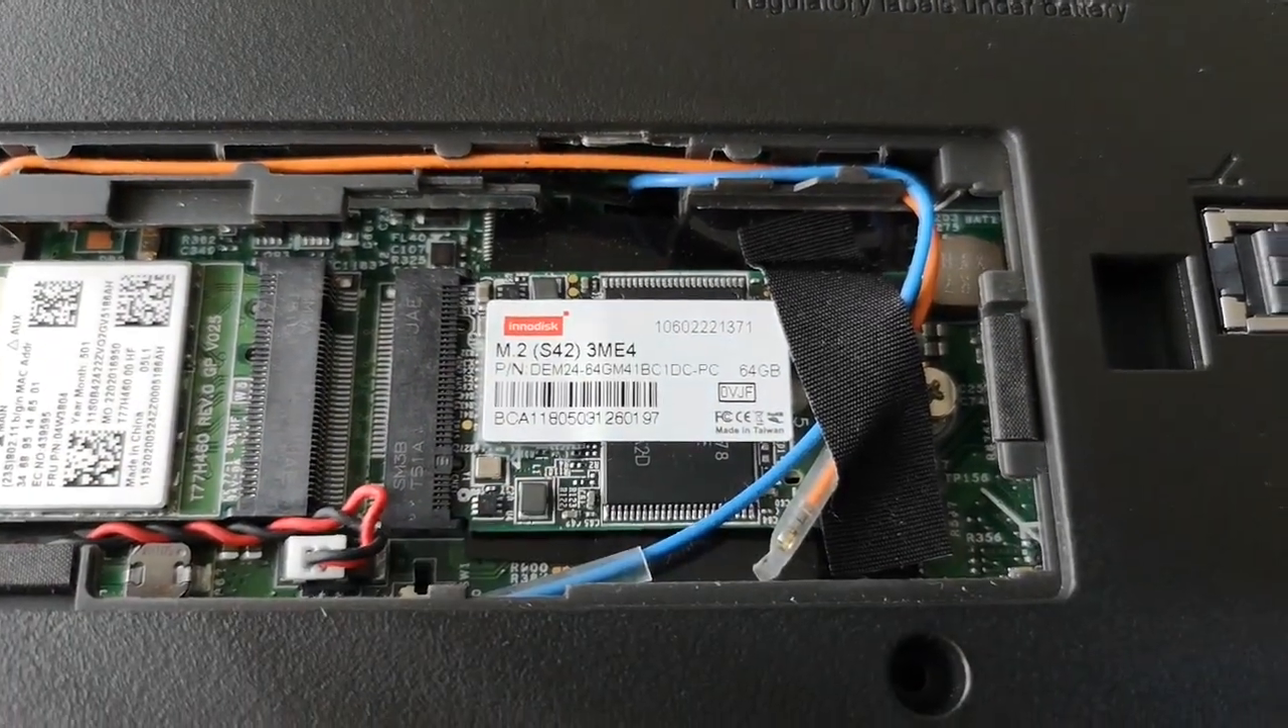This is a 64 gigabyte SSD which fits in the slot and seems to work rather nicely.